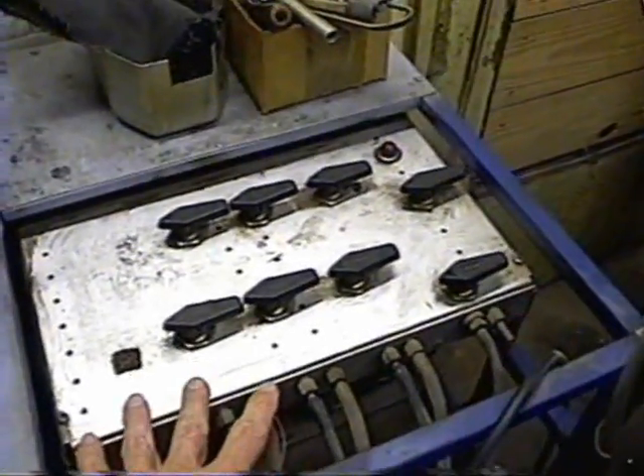Now I've gone ahead and rigged up a manifold here.